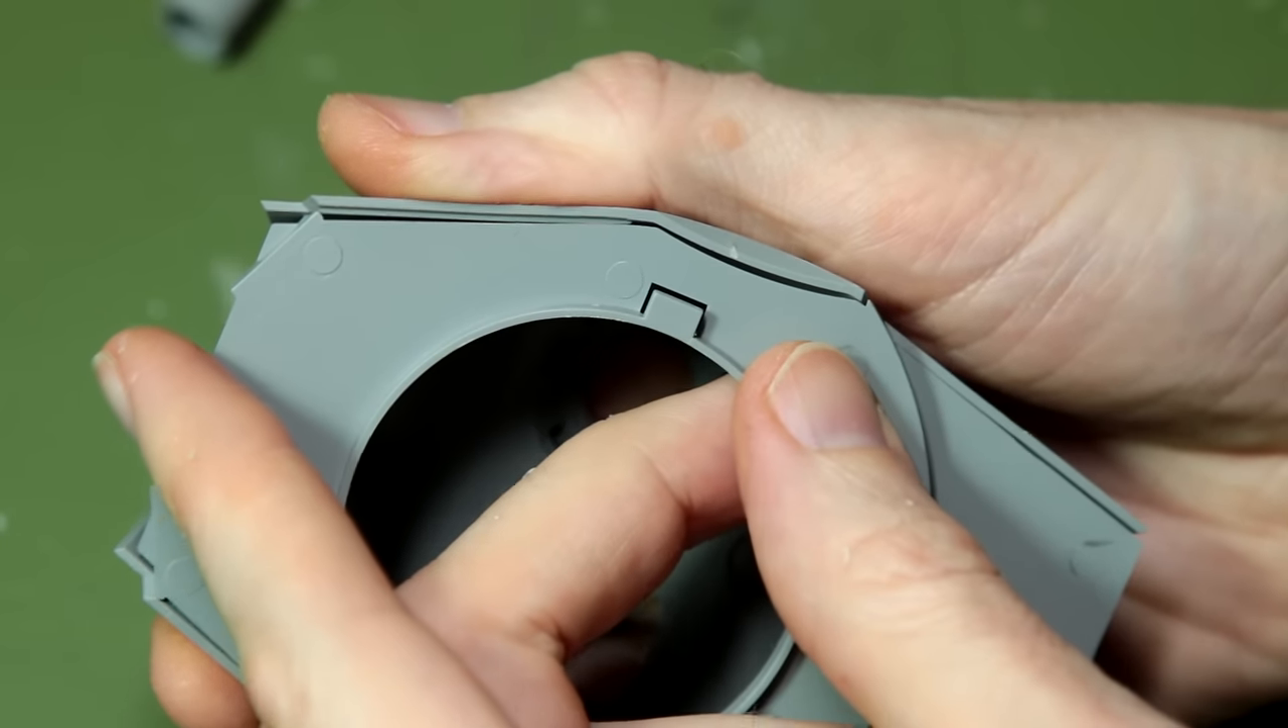You can see here if we just try to dry fit the underside to the upper part of the turret, fit is not really one of the hallmarks of this kit.